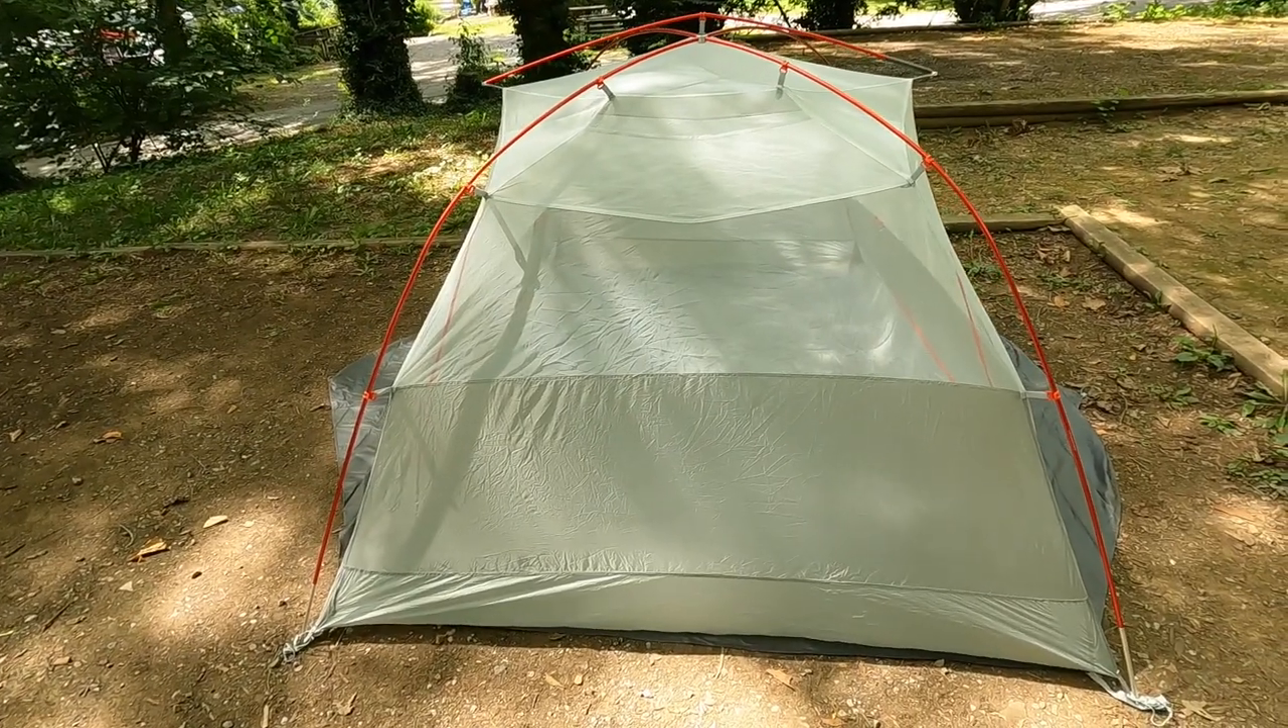And that's it. The tent is up. So the main part of the tent is up.